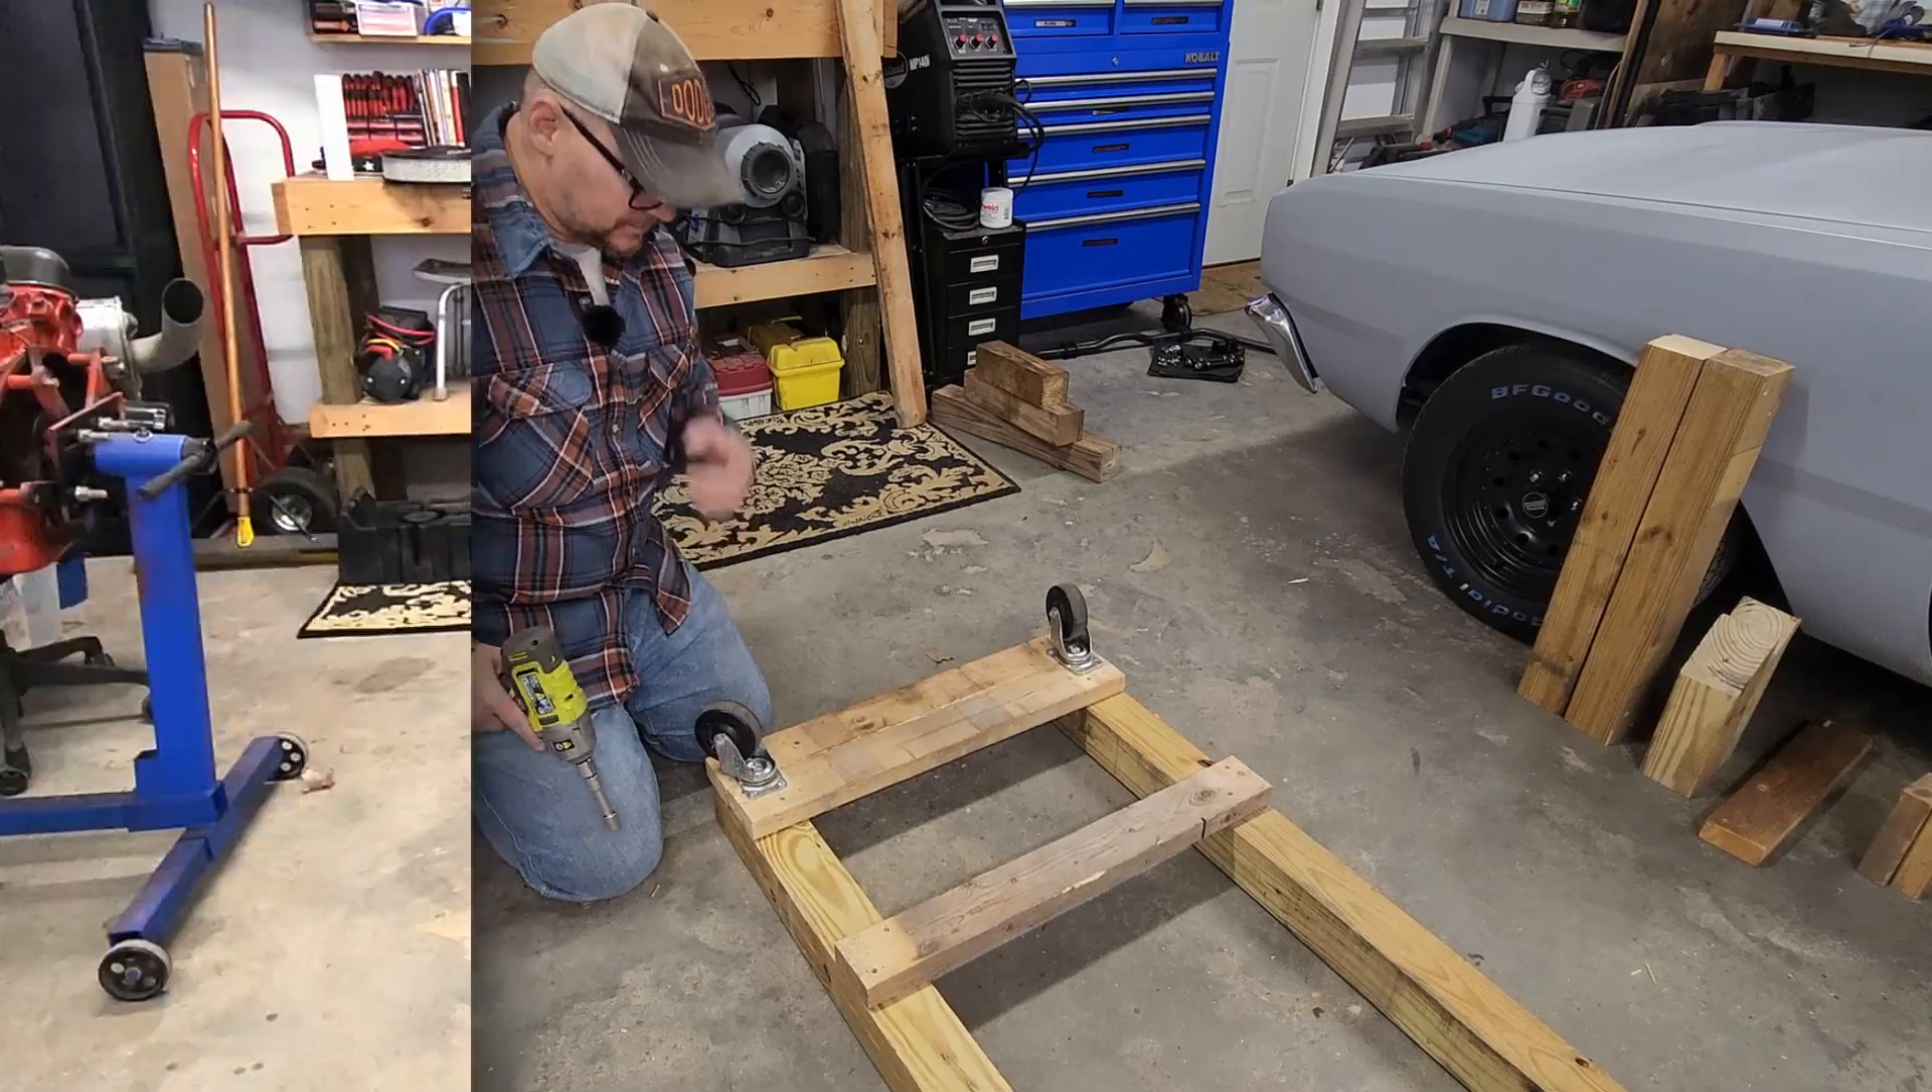Now with our casters on, we can go ahead and flip this over.